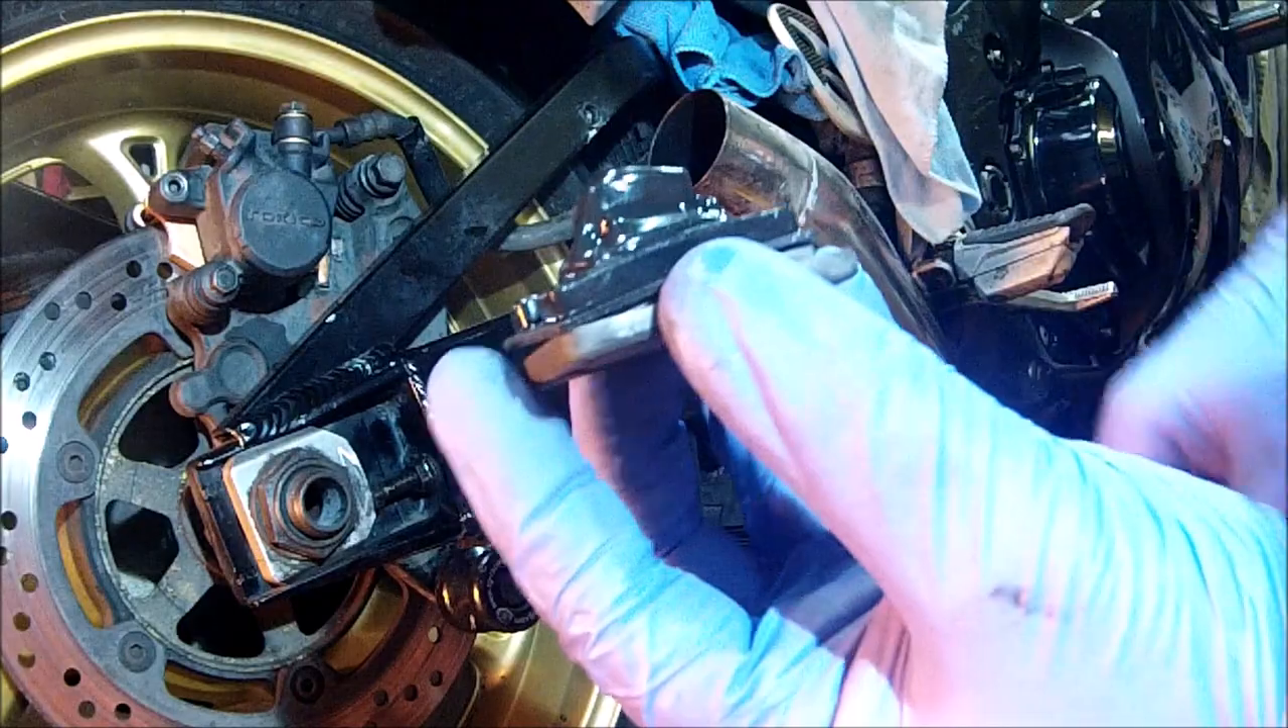Right, just got to put the exhaust and everything back together.